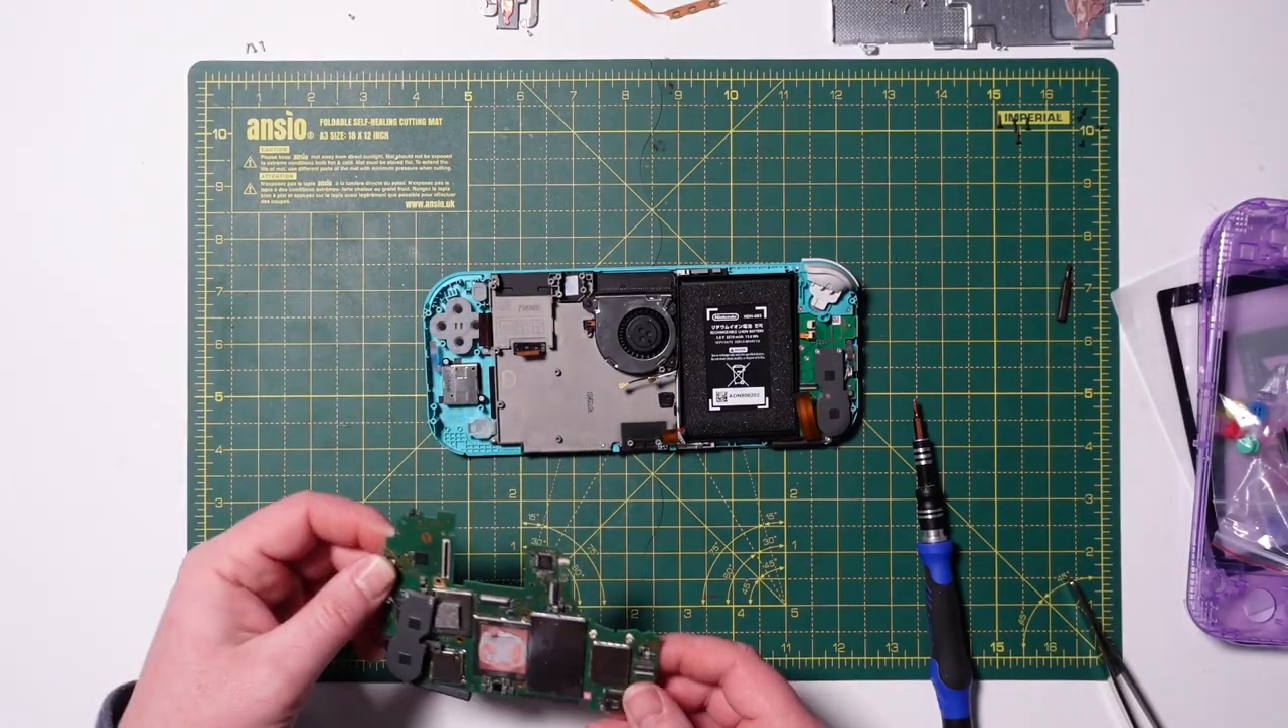There we go, that's the main board out.